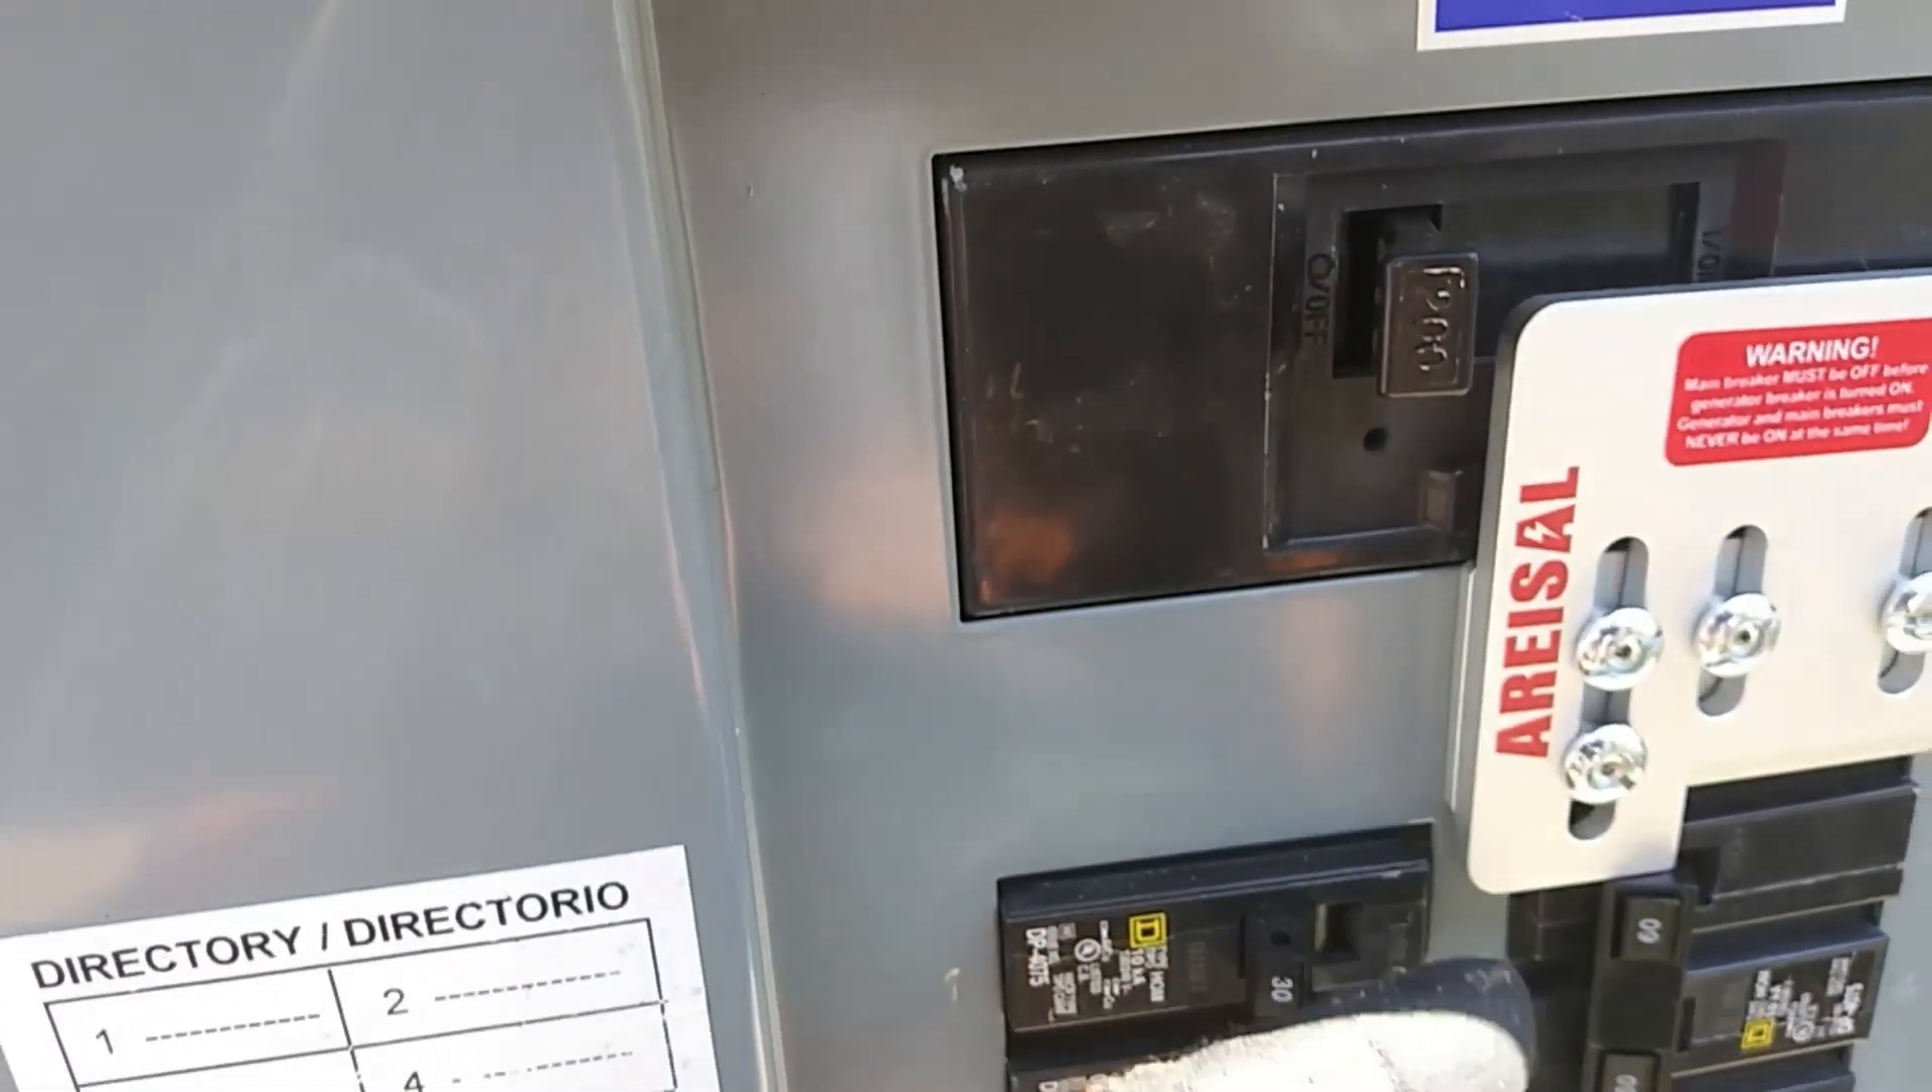I've got the panel back on and it prevents the main breaker from being turned on here.